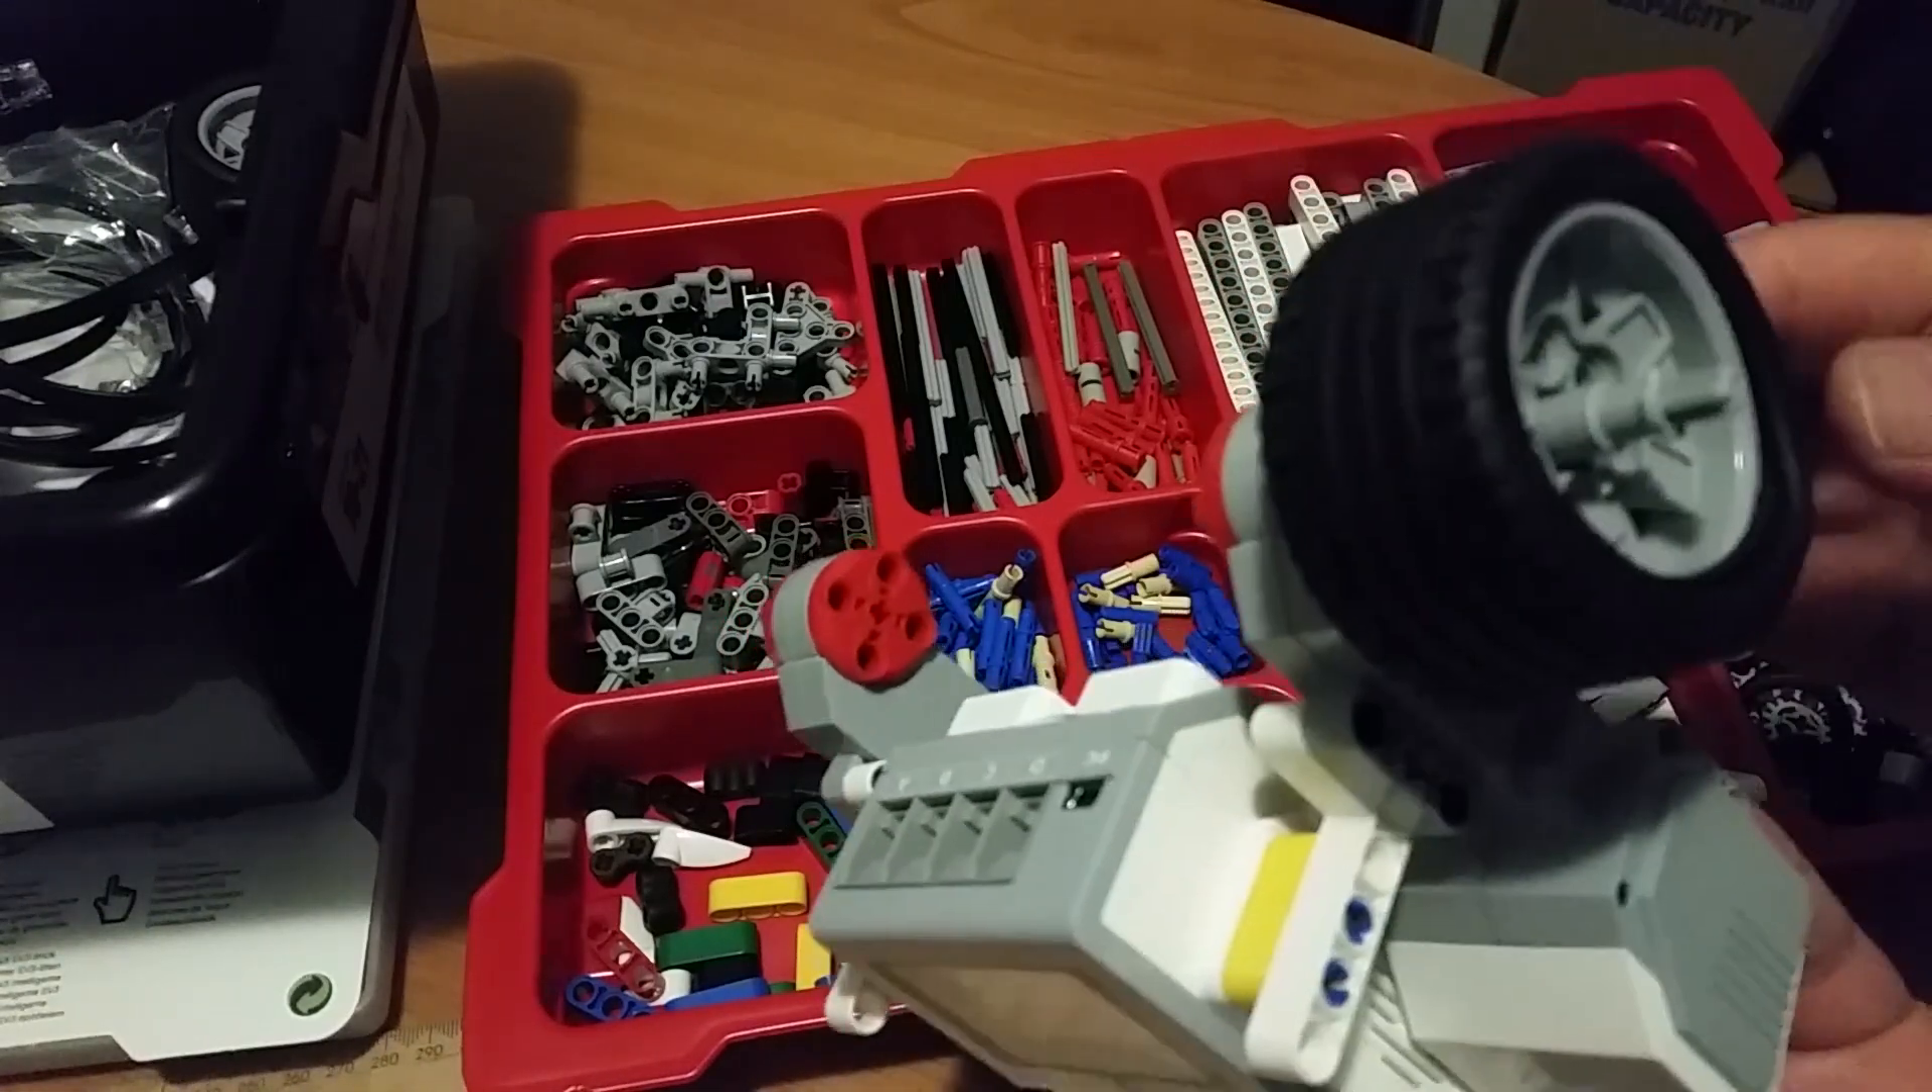All right so now the wheel is attached to the motor.